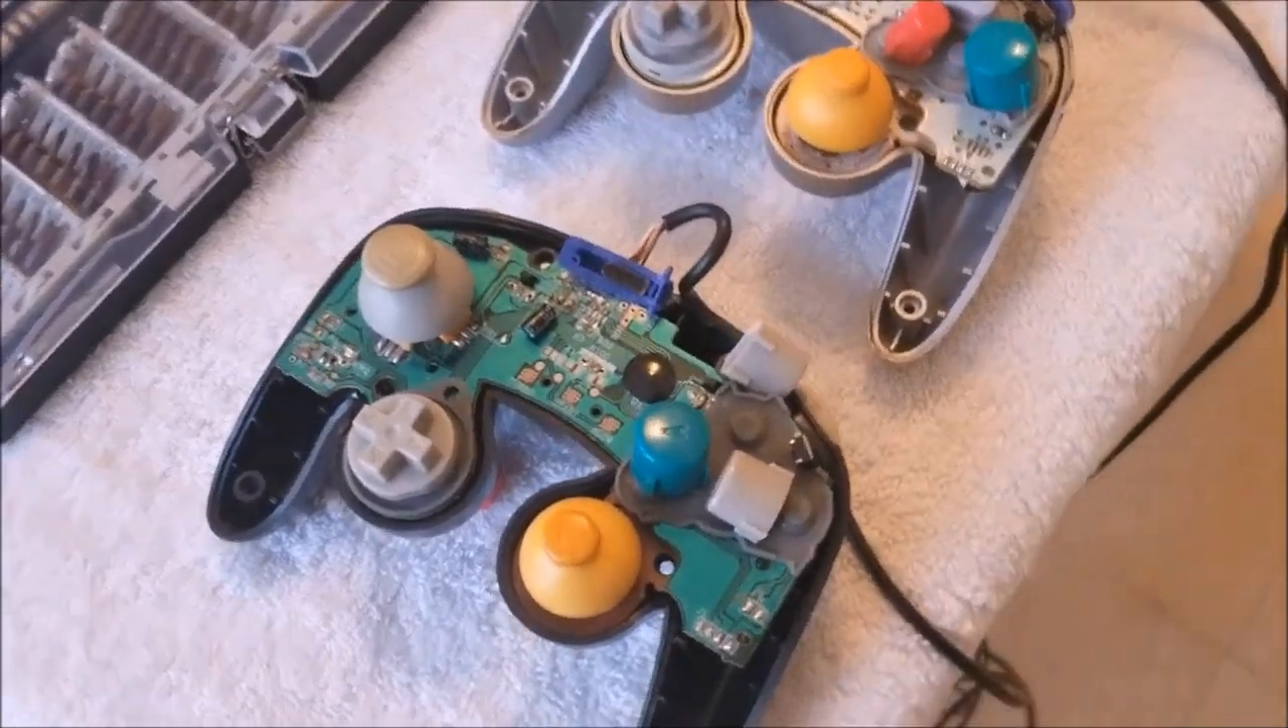As you can see now we have both controllers open.